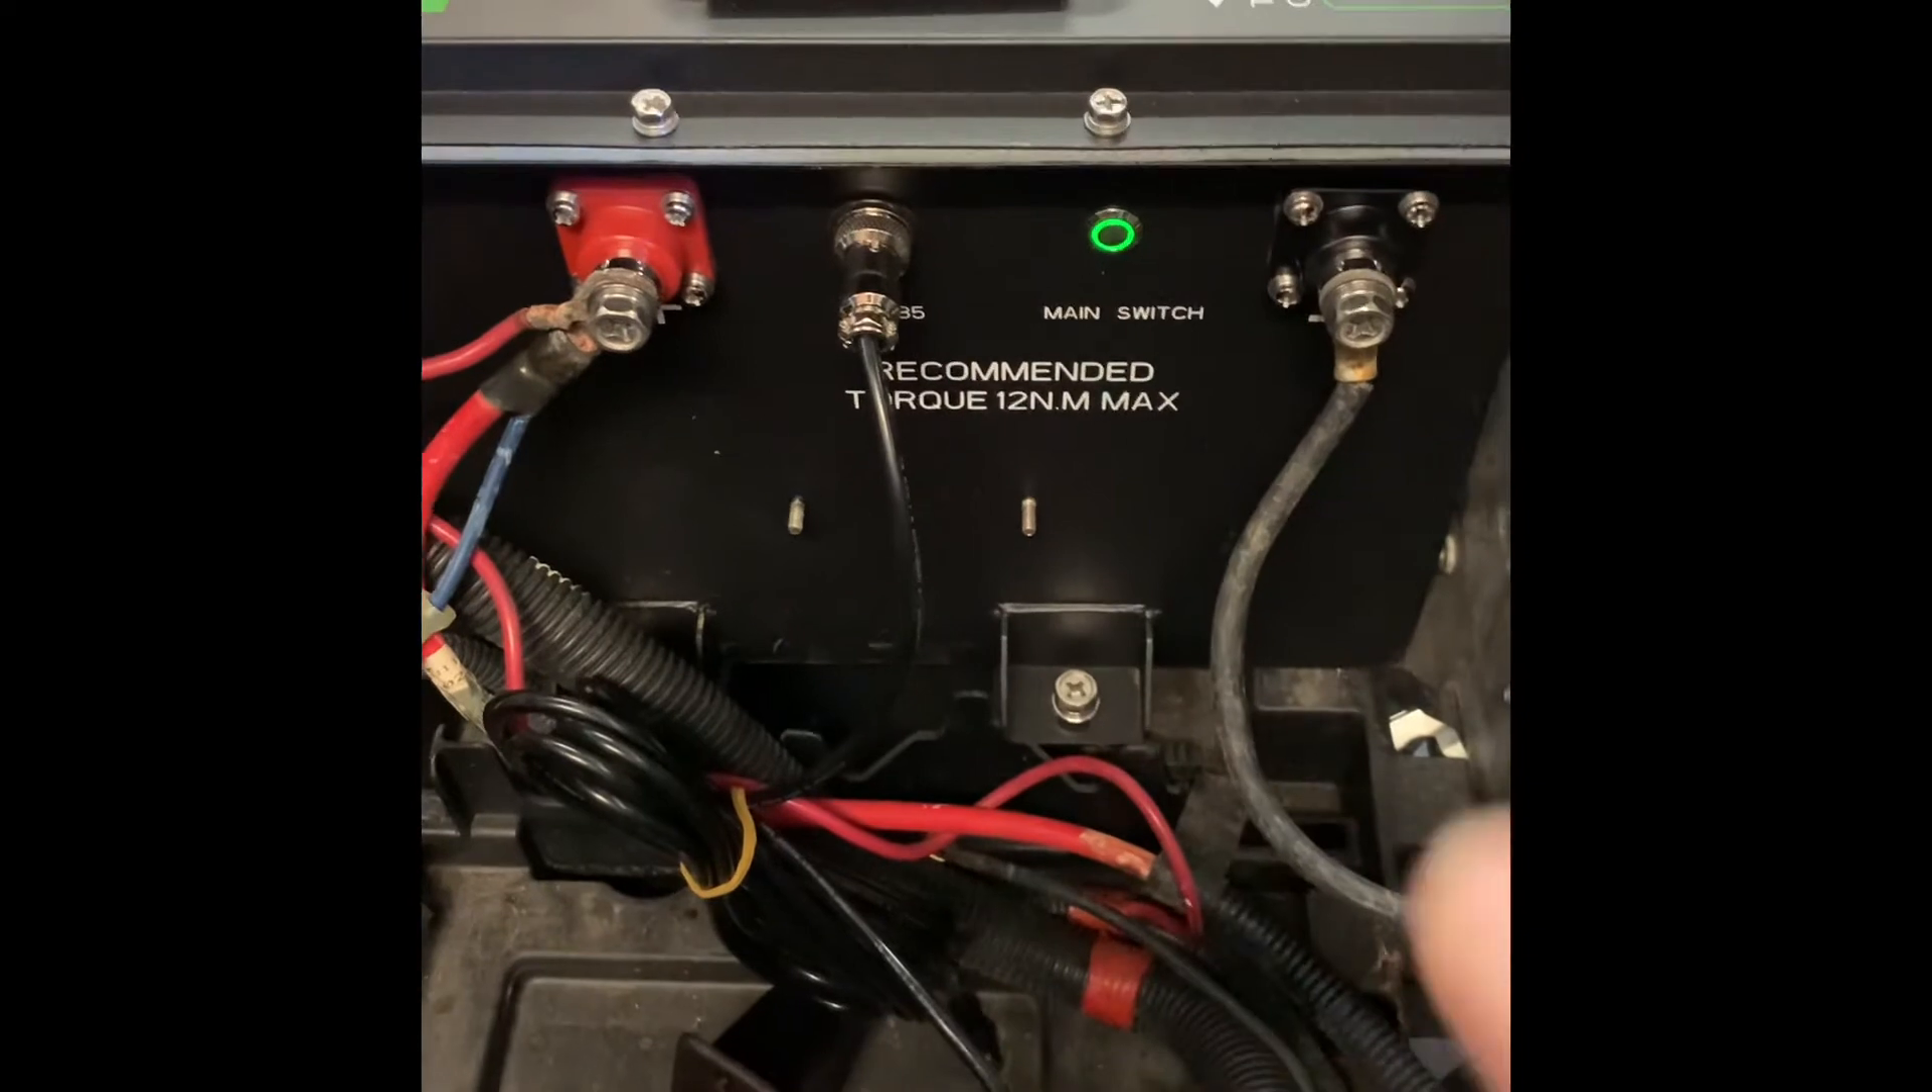But the lithium battery is in. It's hooked up.